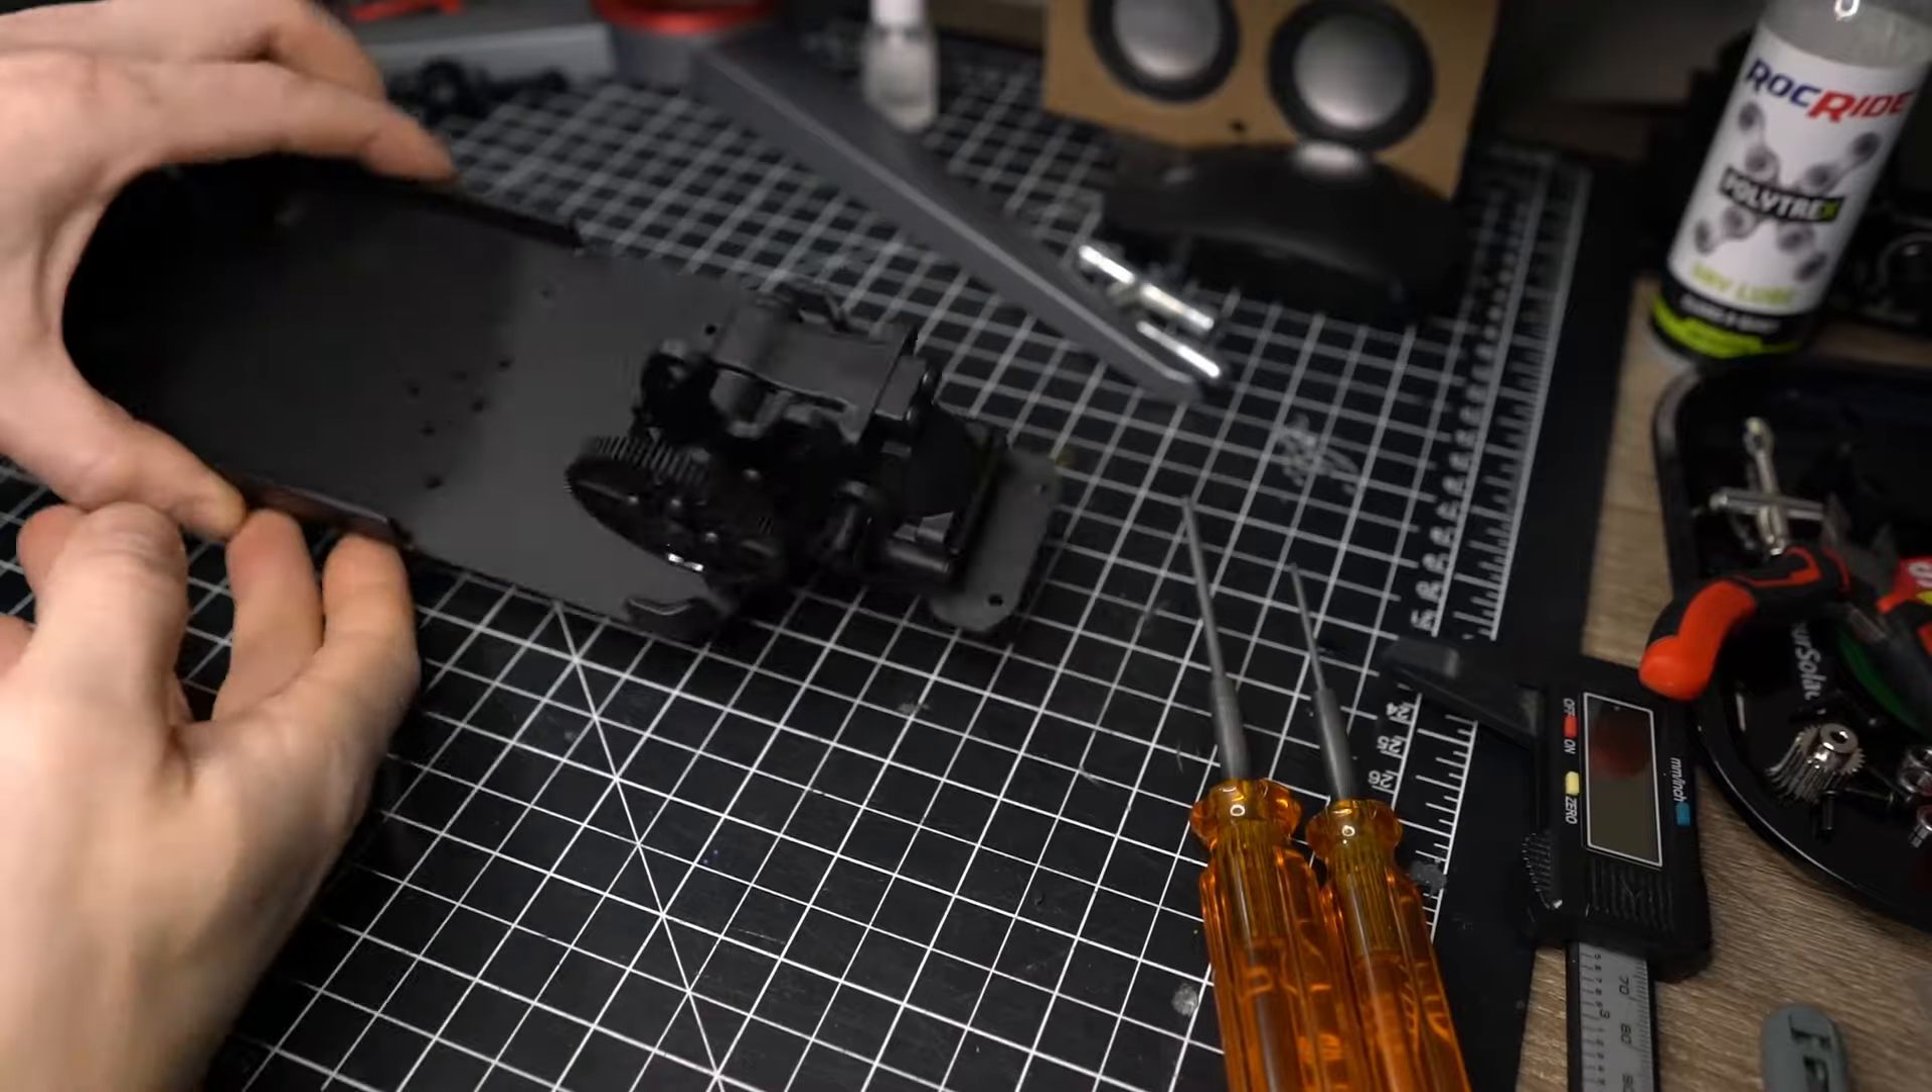All right, here you can see I got the transmission assembled and on the deck.